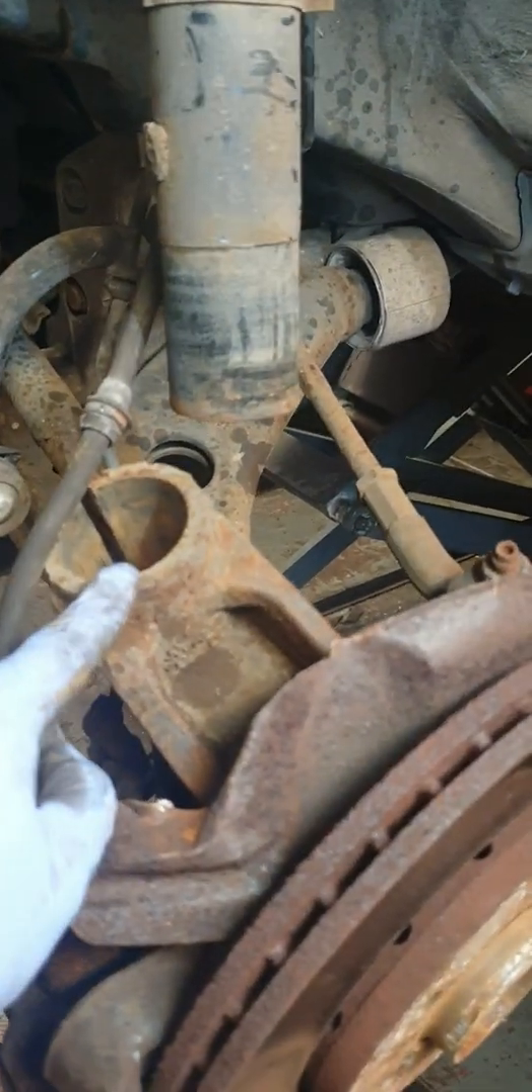Okay so now you can see the actual strut is removed from the hub and to do that I just had to tap that down.